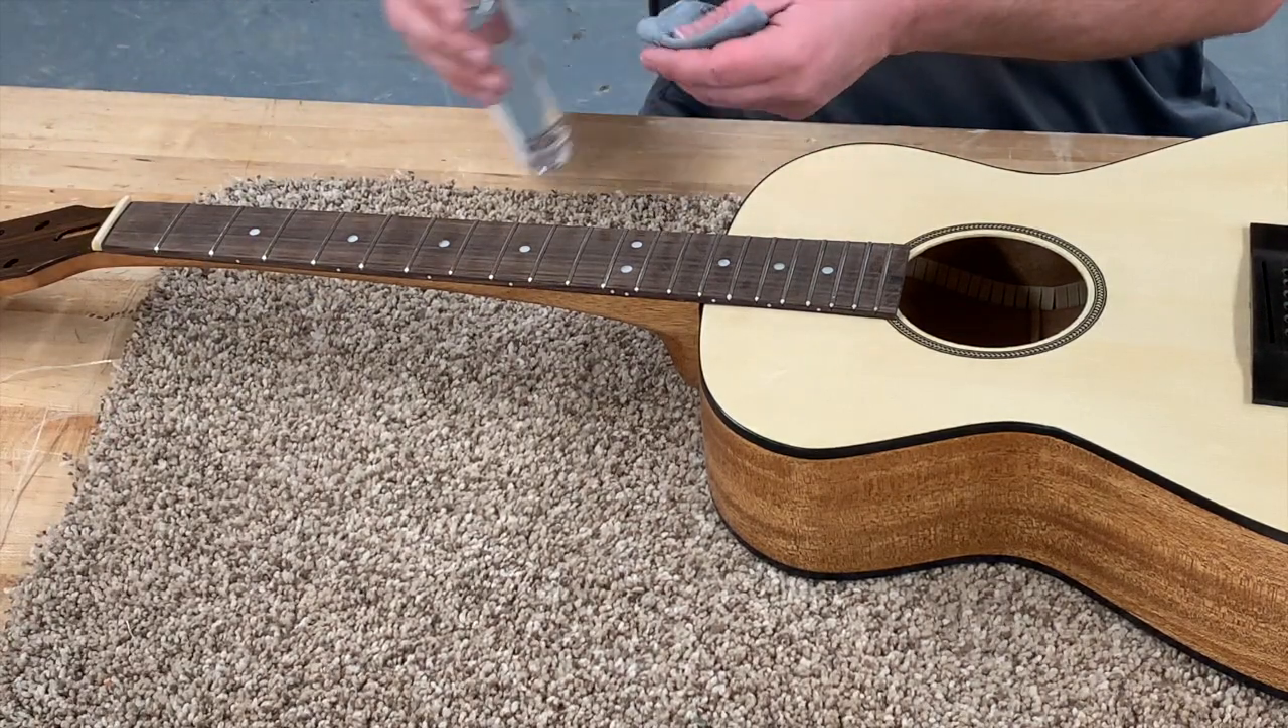Okay we got all the tape off that fretboard.